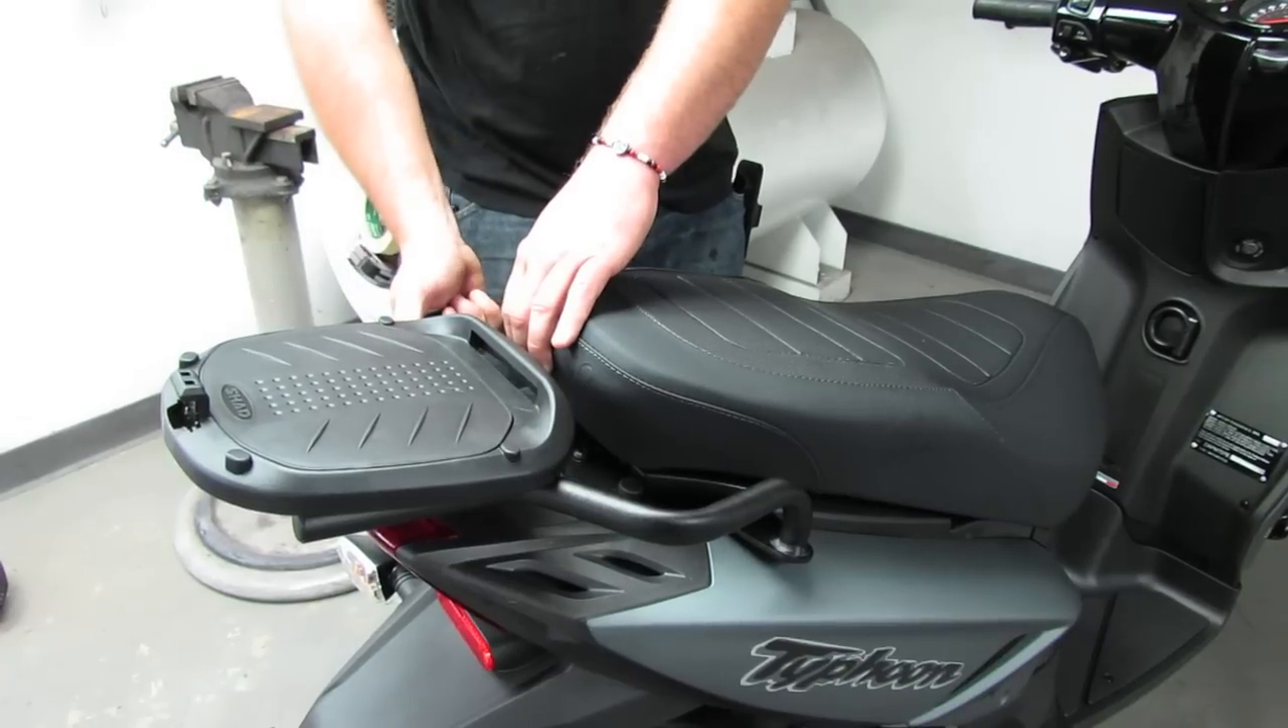All right, as you can kind of see here, the rack's installed.